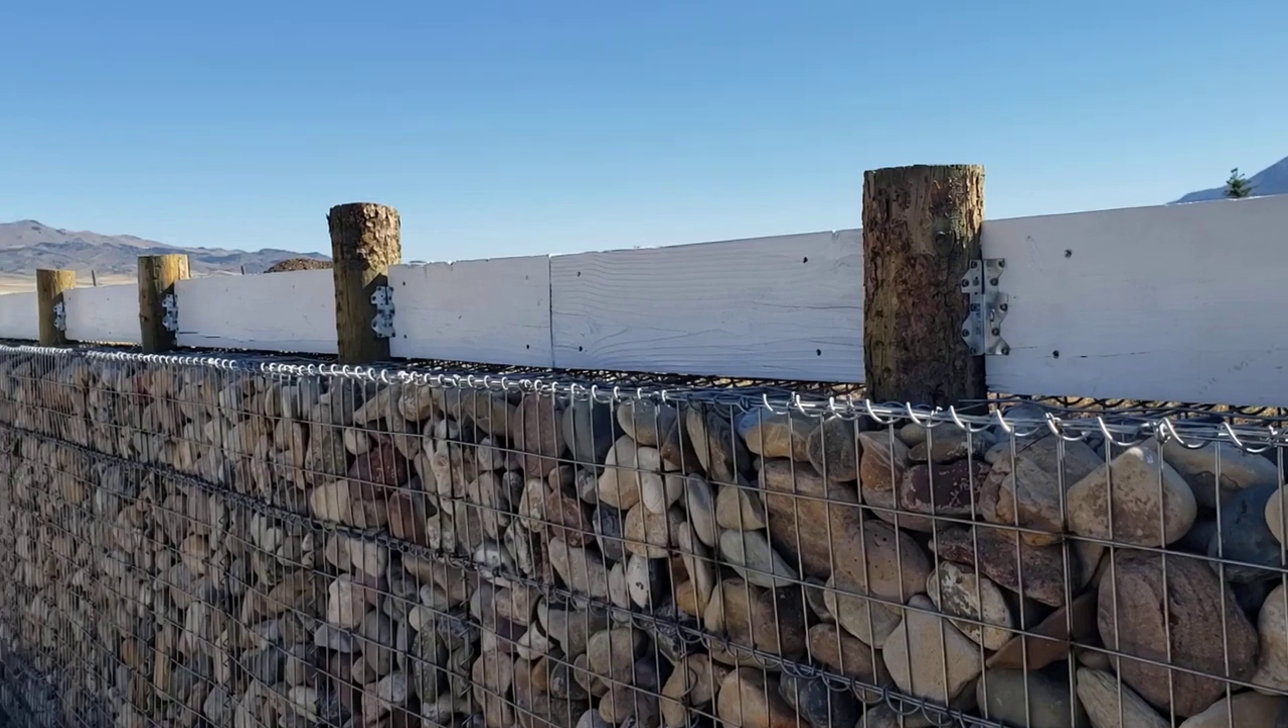On the inside of the timbers here, you see I put the hurricane angle mount.